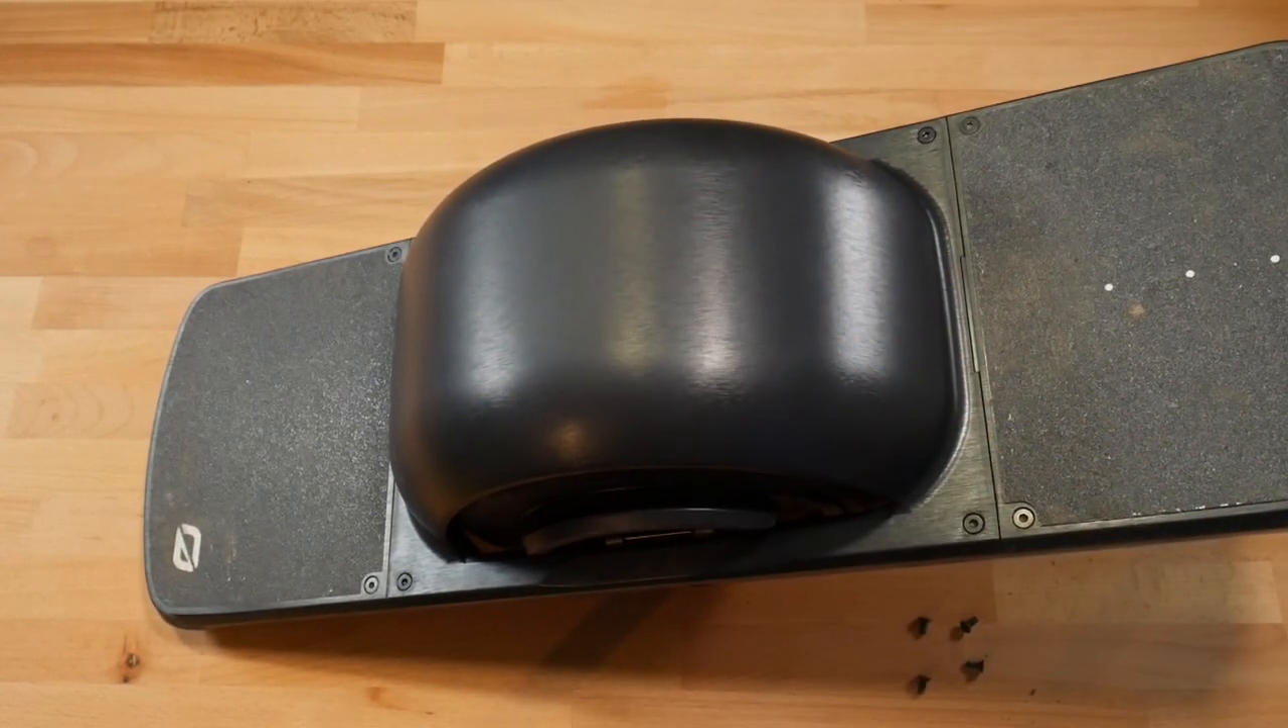You got yourself a fender installed, ready to go.